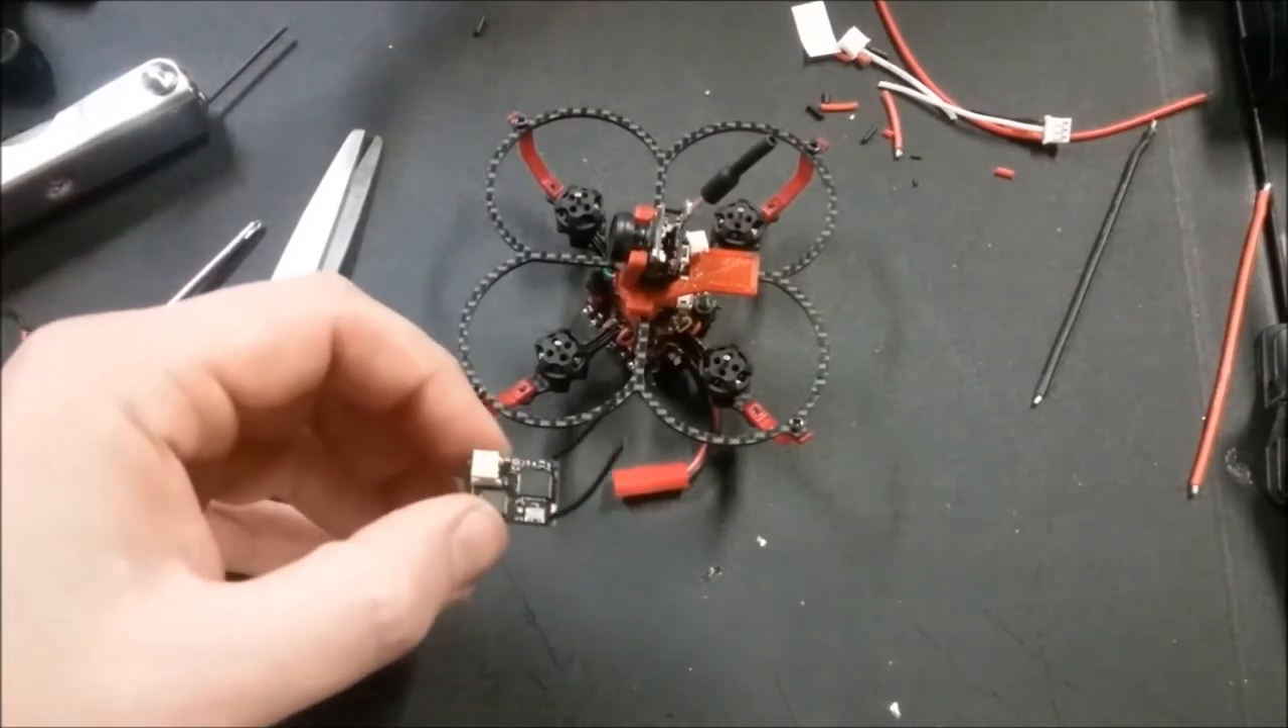And now we're pretty much done other than the props and your receiver.